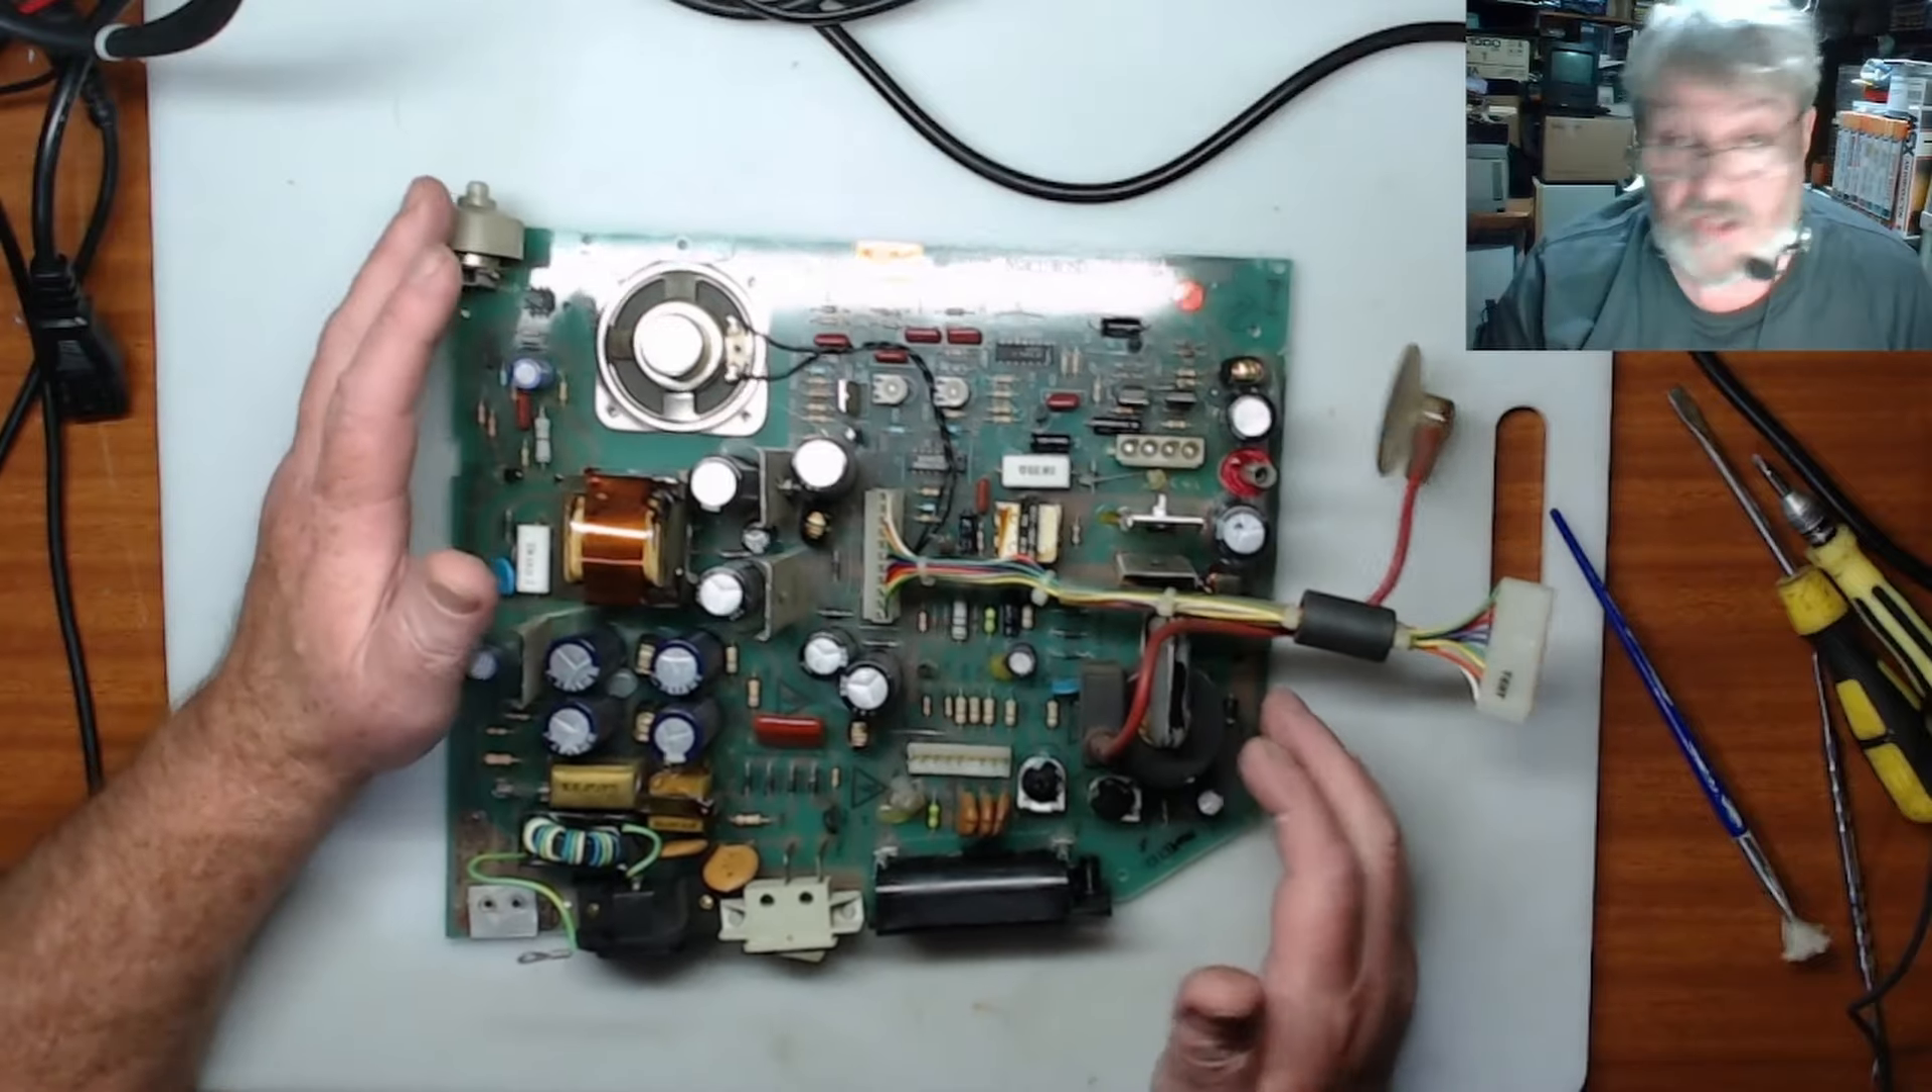So I pulled the power board out first.